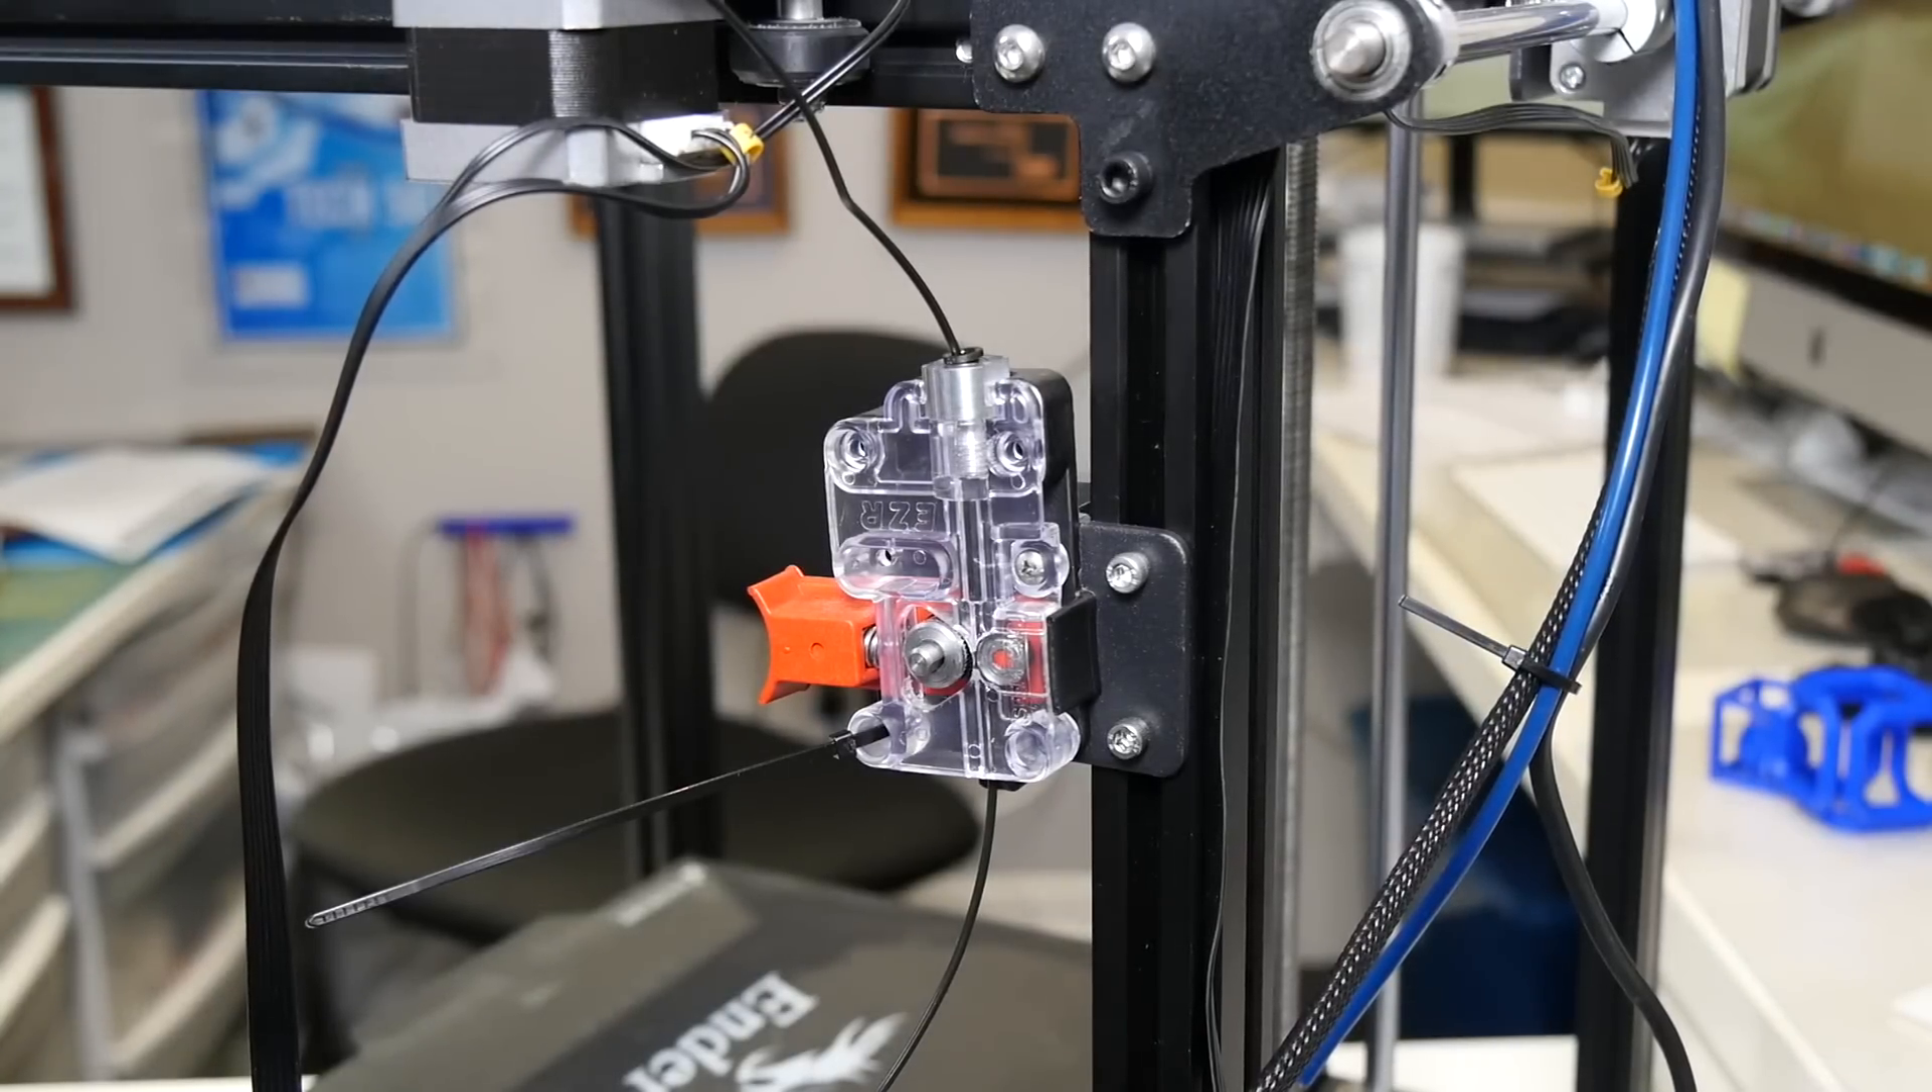Now, you'll notice I still have the cable tie holding holding the extruder together.